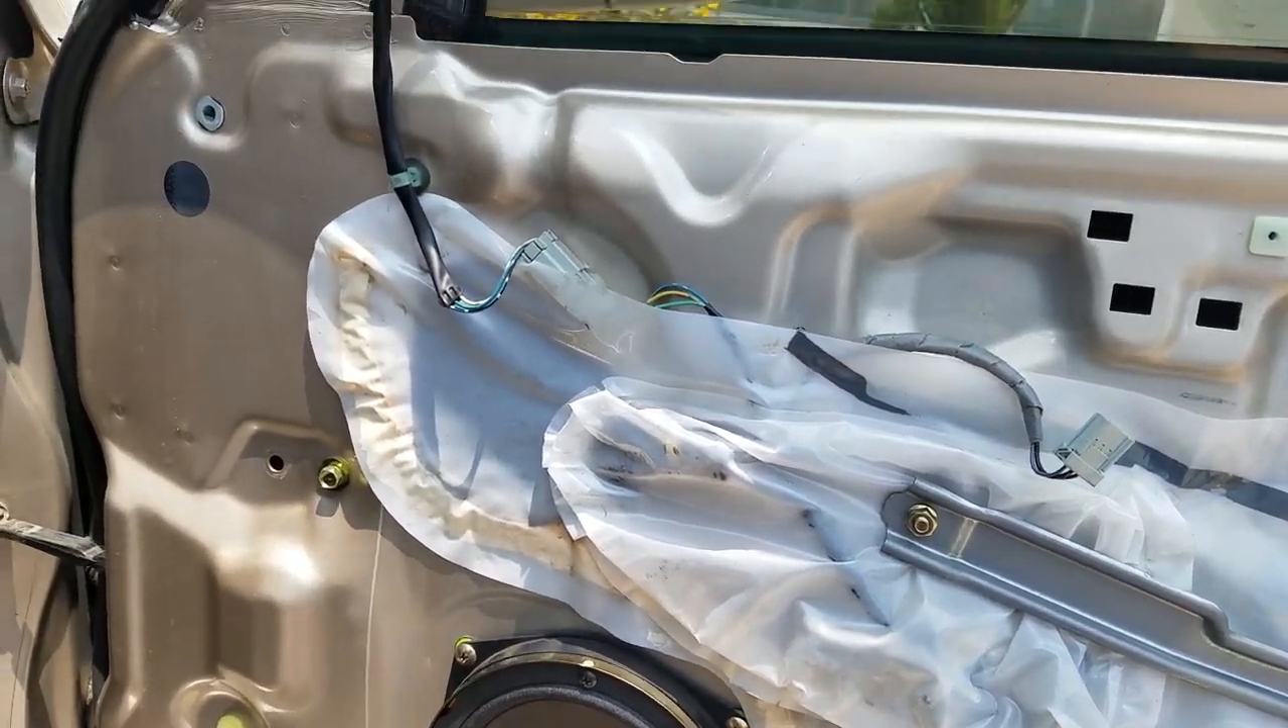Okay, I've got the door panel off.